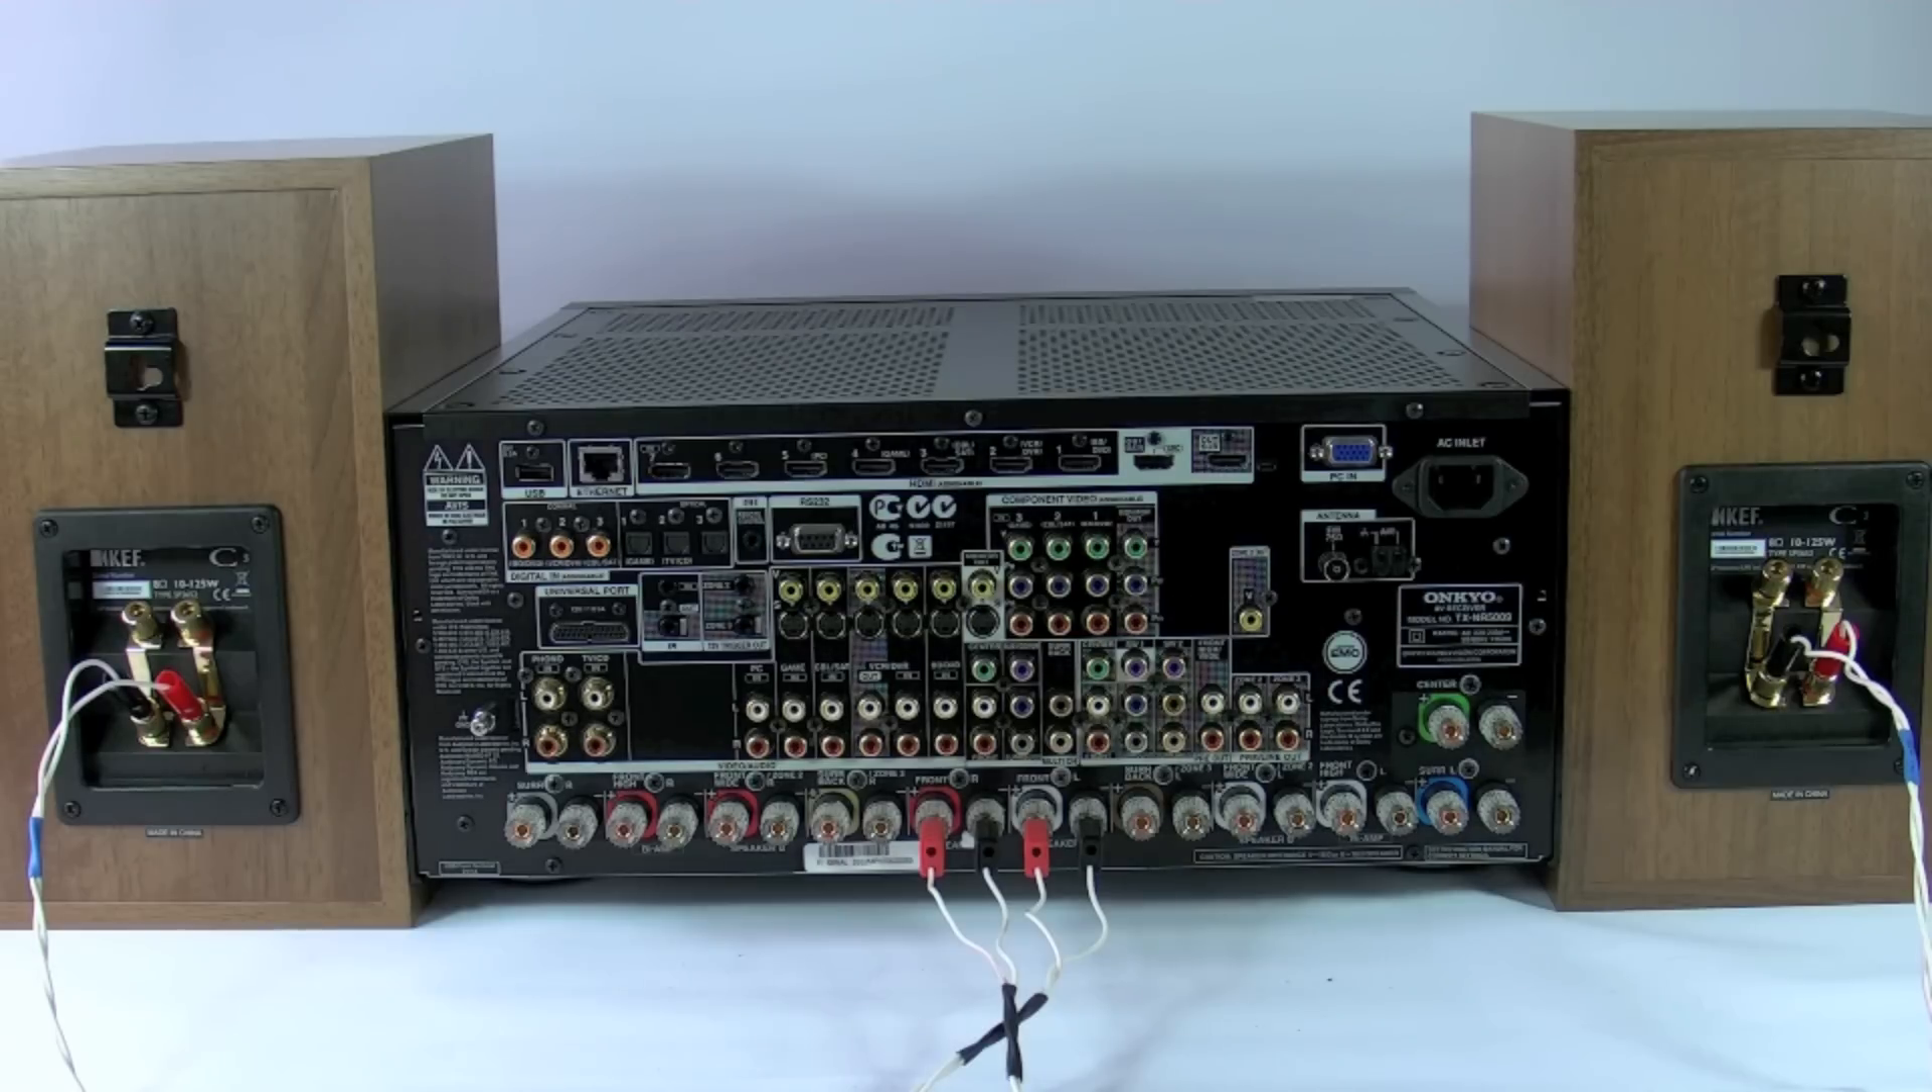As you can see, we've now single wired the amplifier to the speakers using the main front left and front right channels.